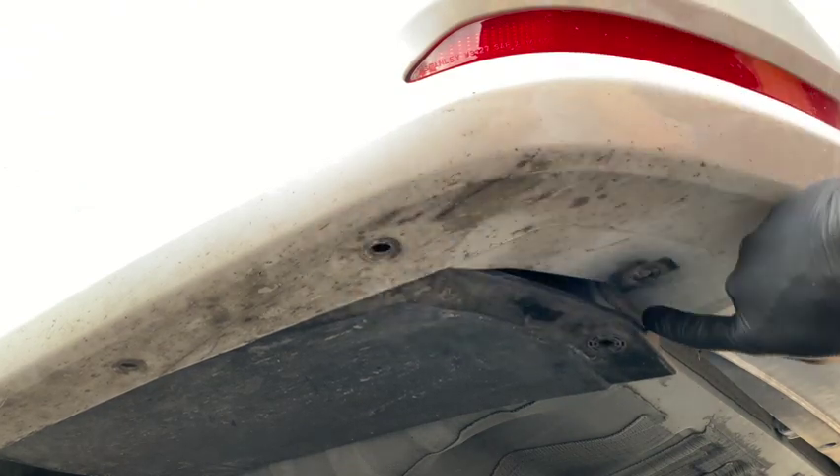And you can see this back part kind of fell down again.